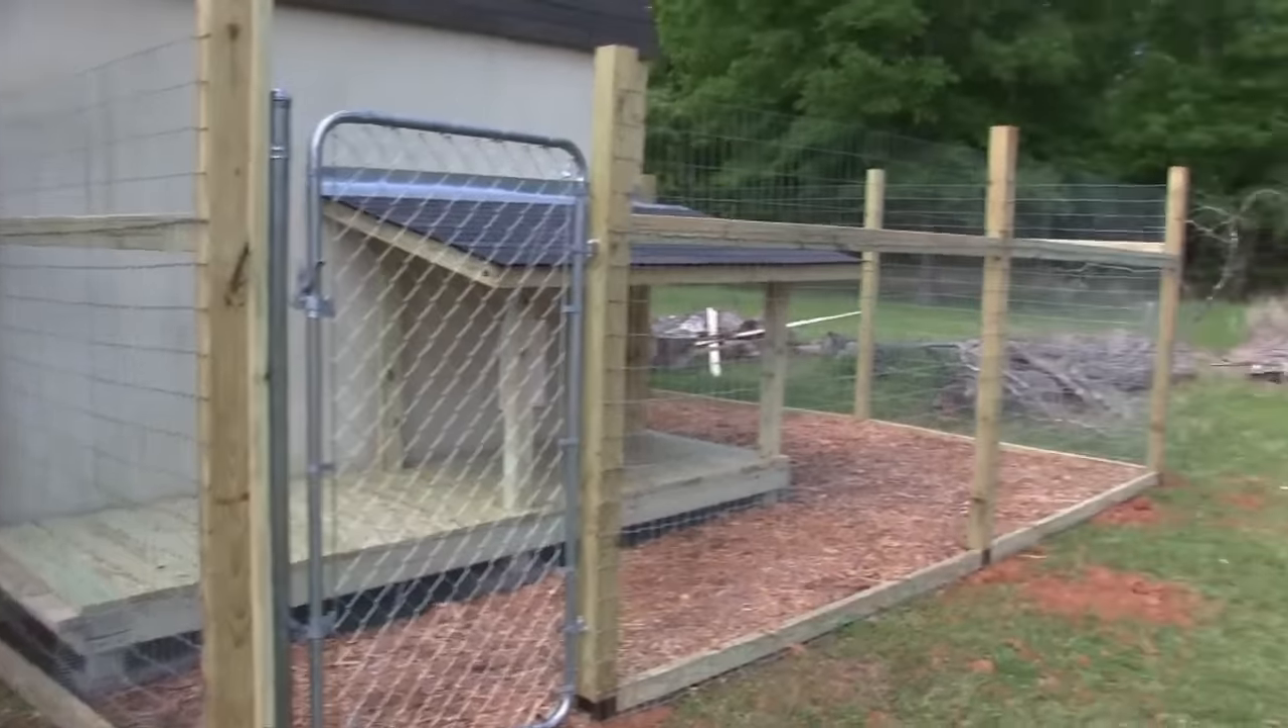All right I got the fence all up.